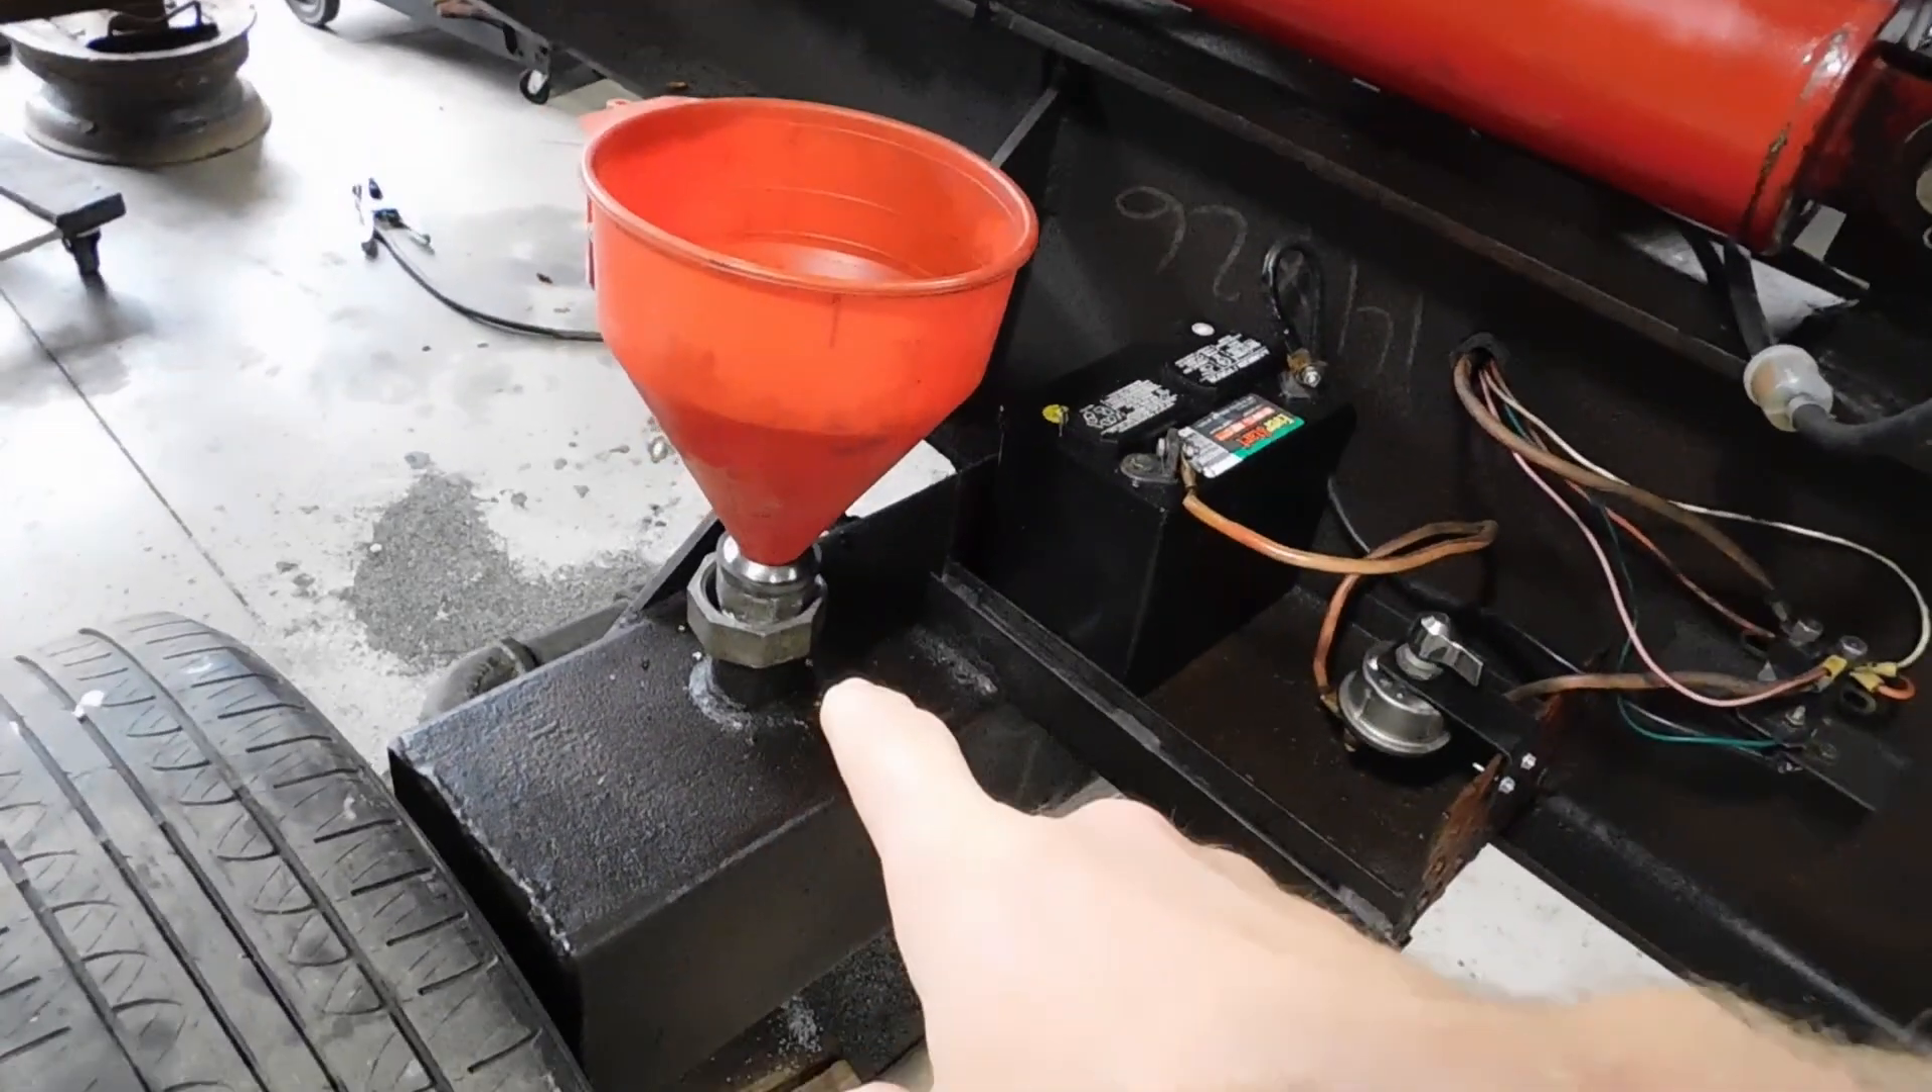I already got the union mounted on the actual original tank.